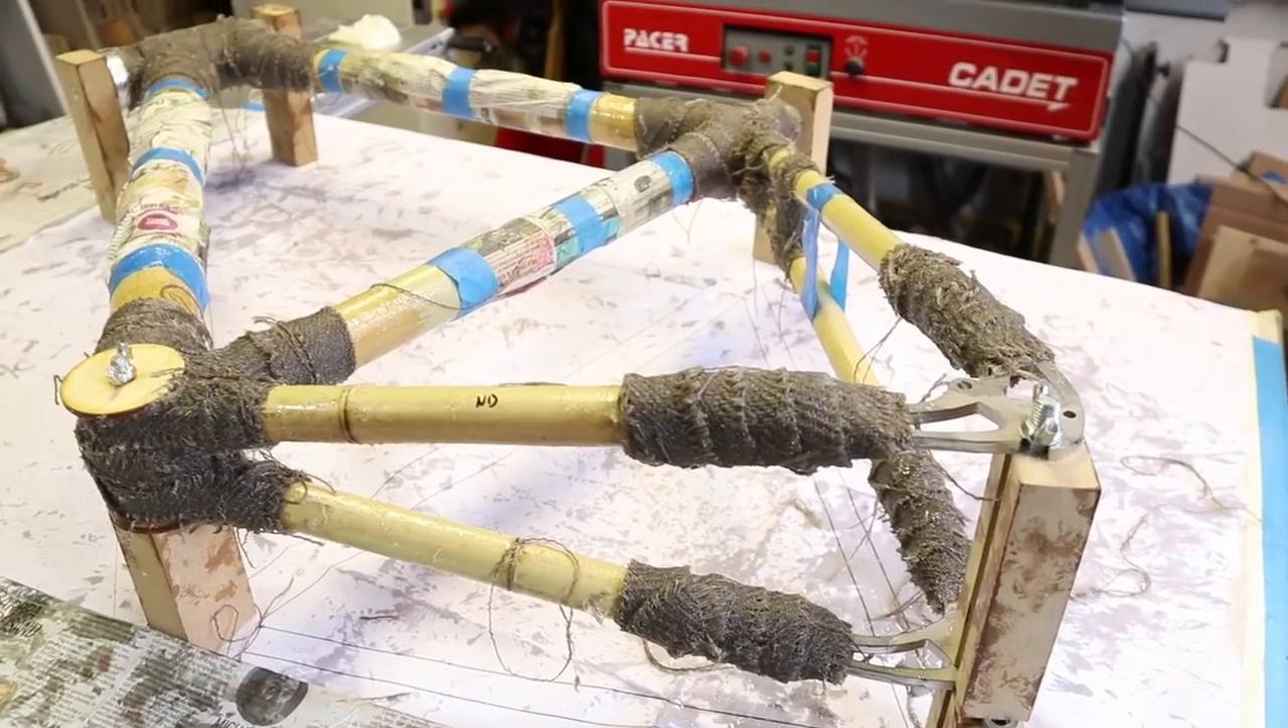Right, so here we are, we've finished, I think, the wrapping of all the joints with the hemp and the epoxy.